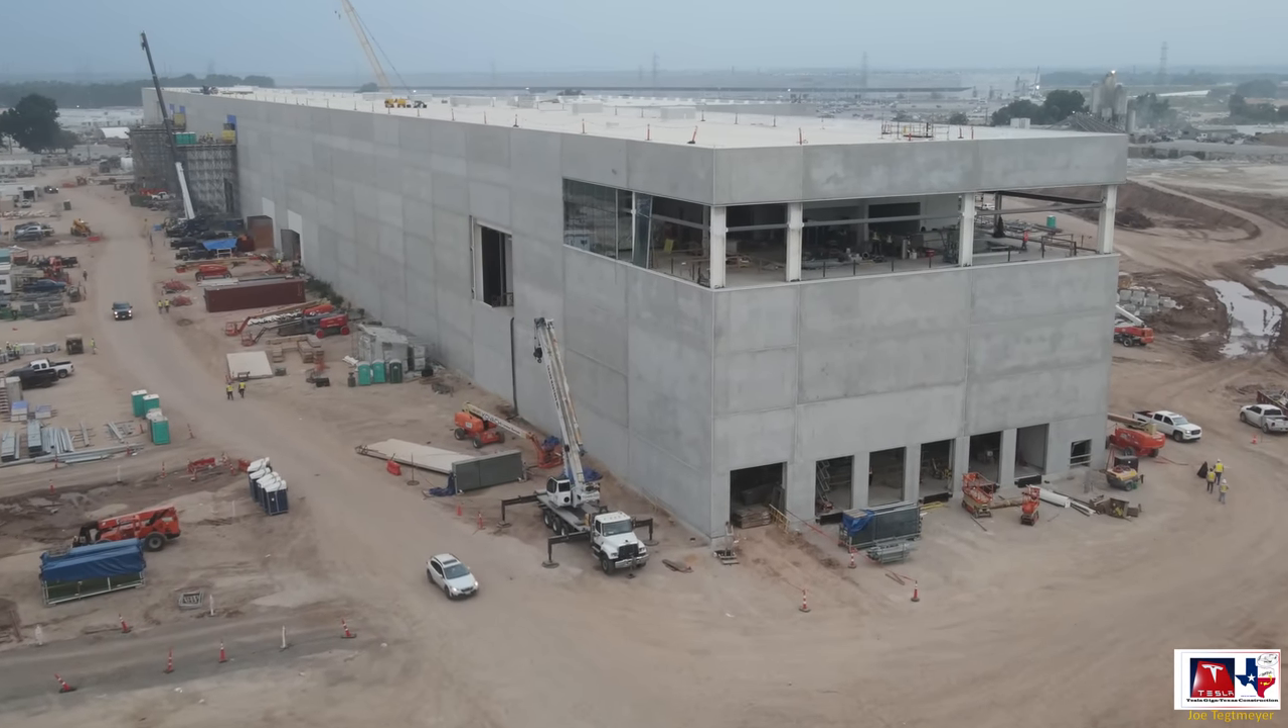It looks like about five or six of the panes have been installed one is in the process of being installed.